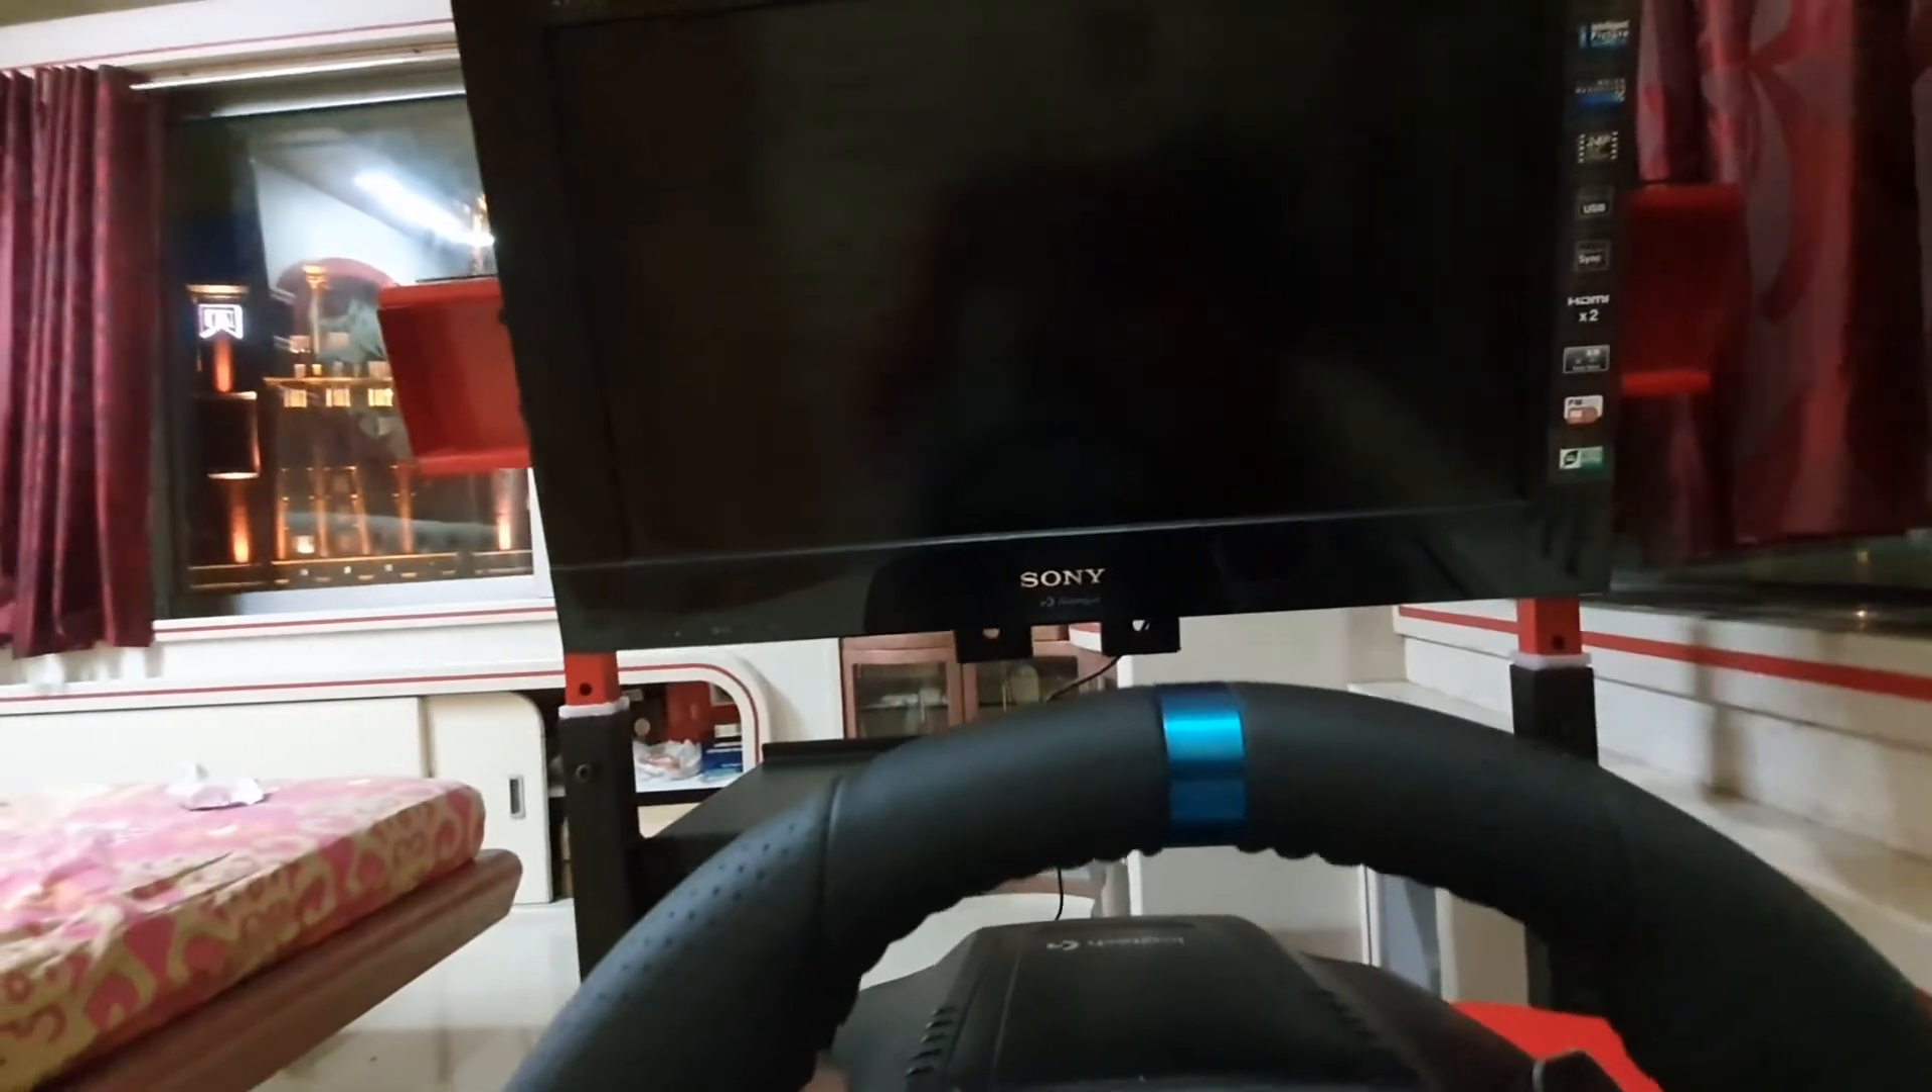So the top of the wheel is supposed to be in line with the the base of the bezel that you see there mine isn't but once obviously I move it closer to me it will align to some extent.